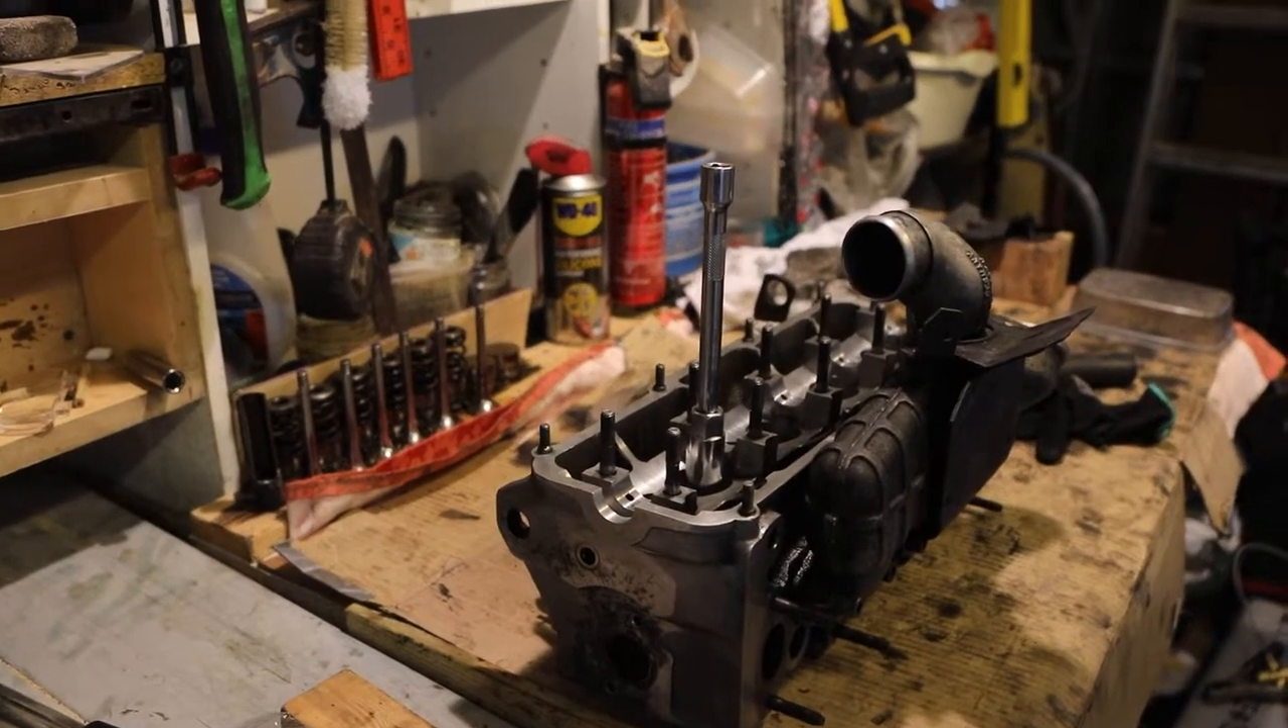I've already taken a few of the valves out.